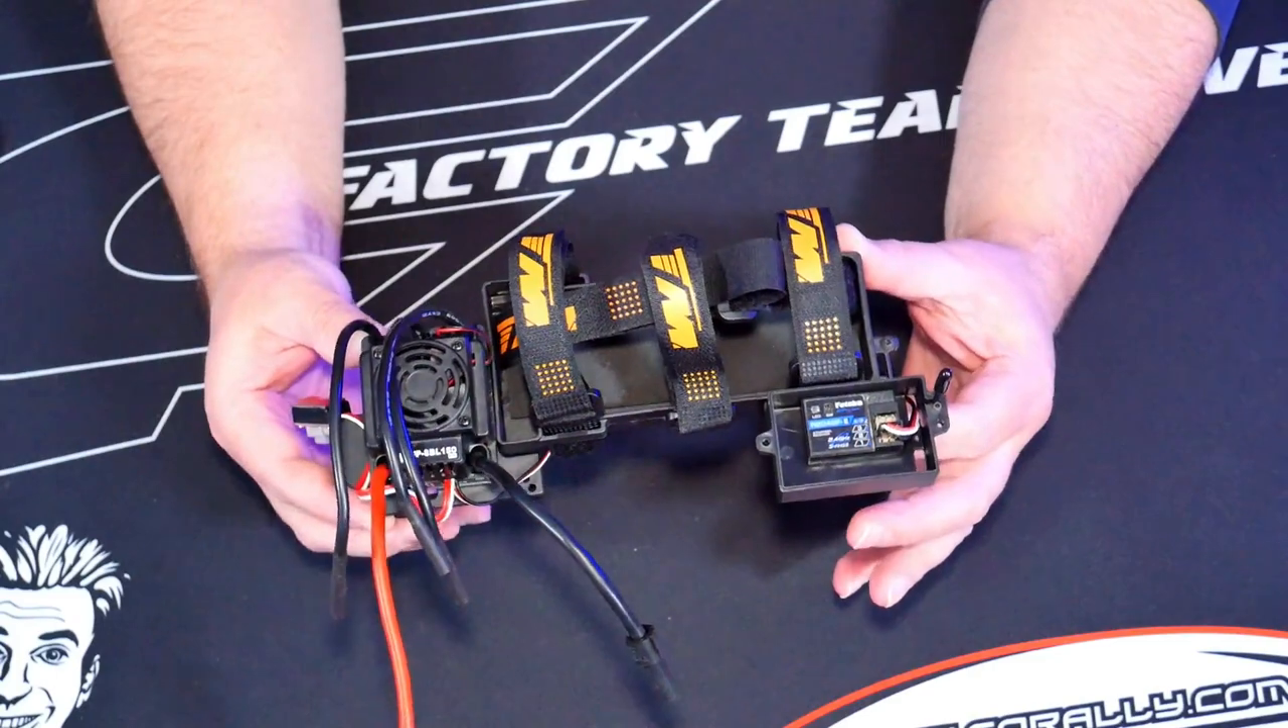So as you can see, this entire battery tray has actually come out of the car with the ESC plate and the receiver box attached.